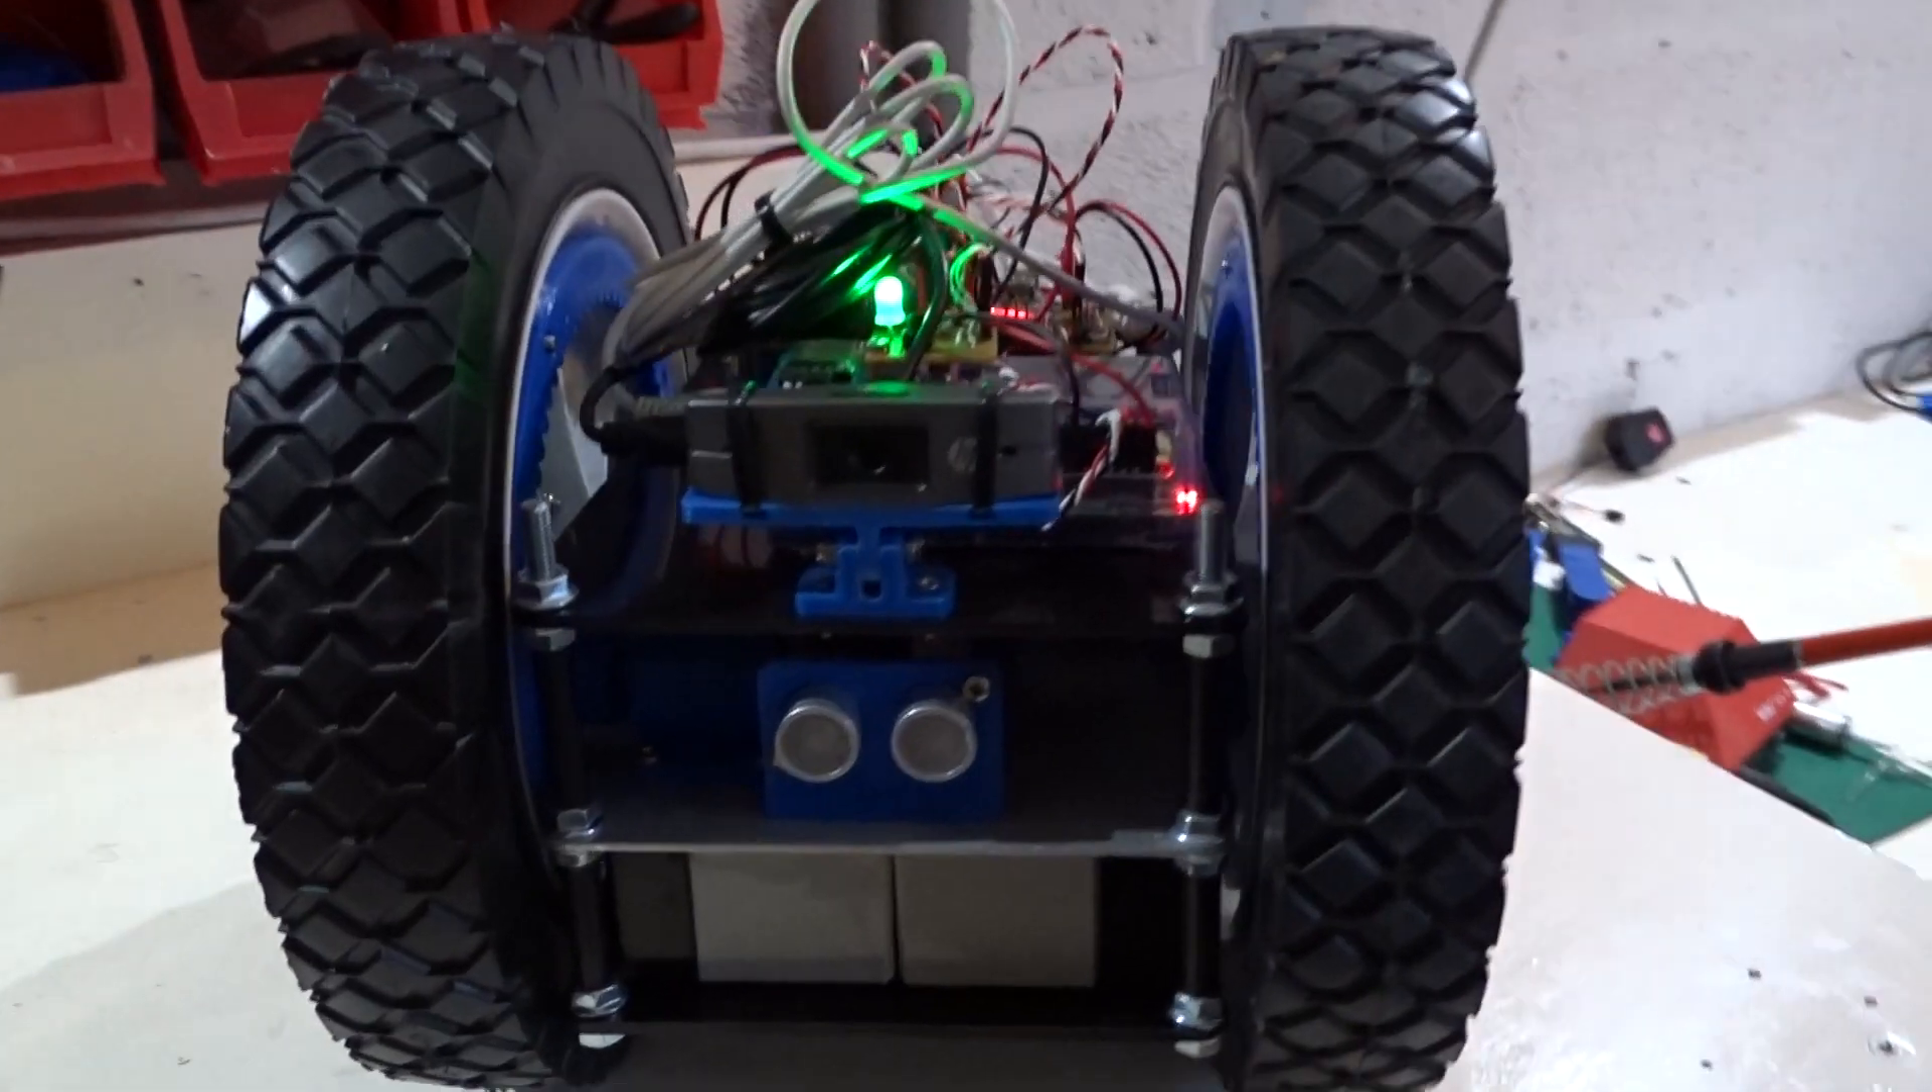So the robot's all put back together.